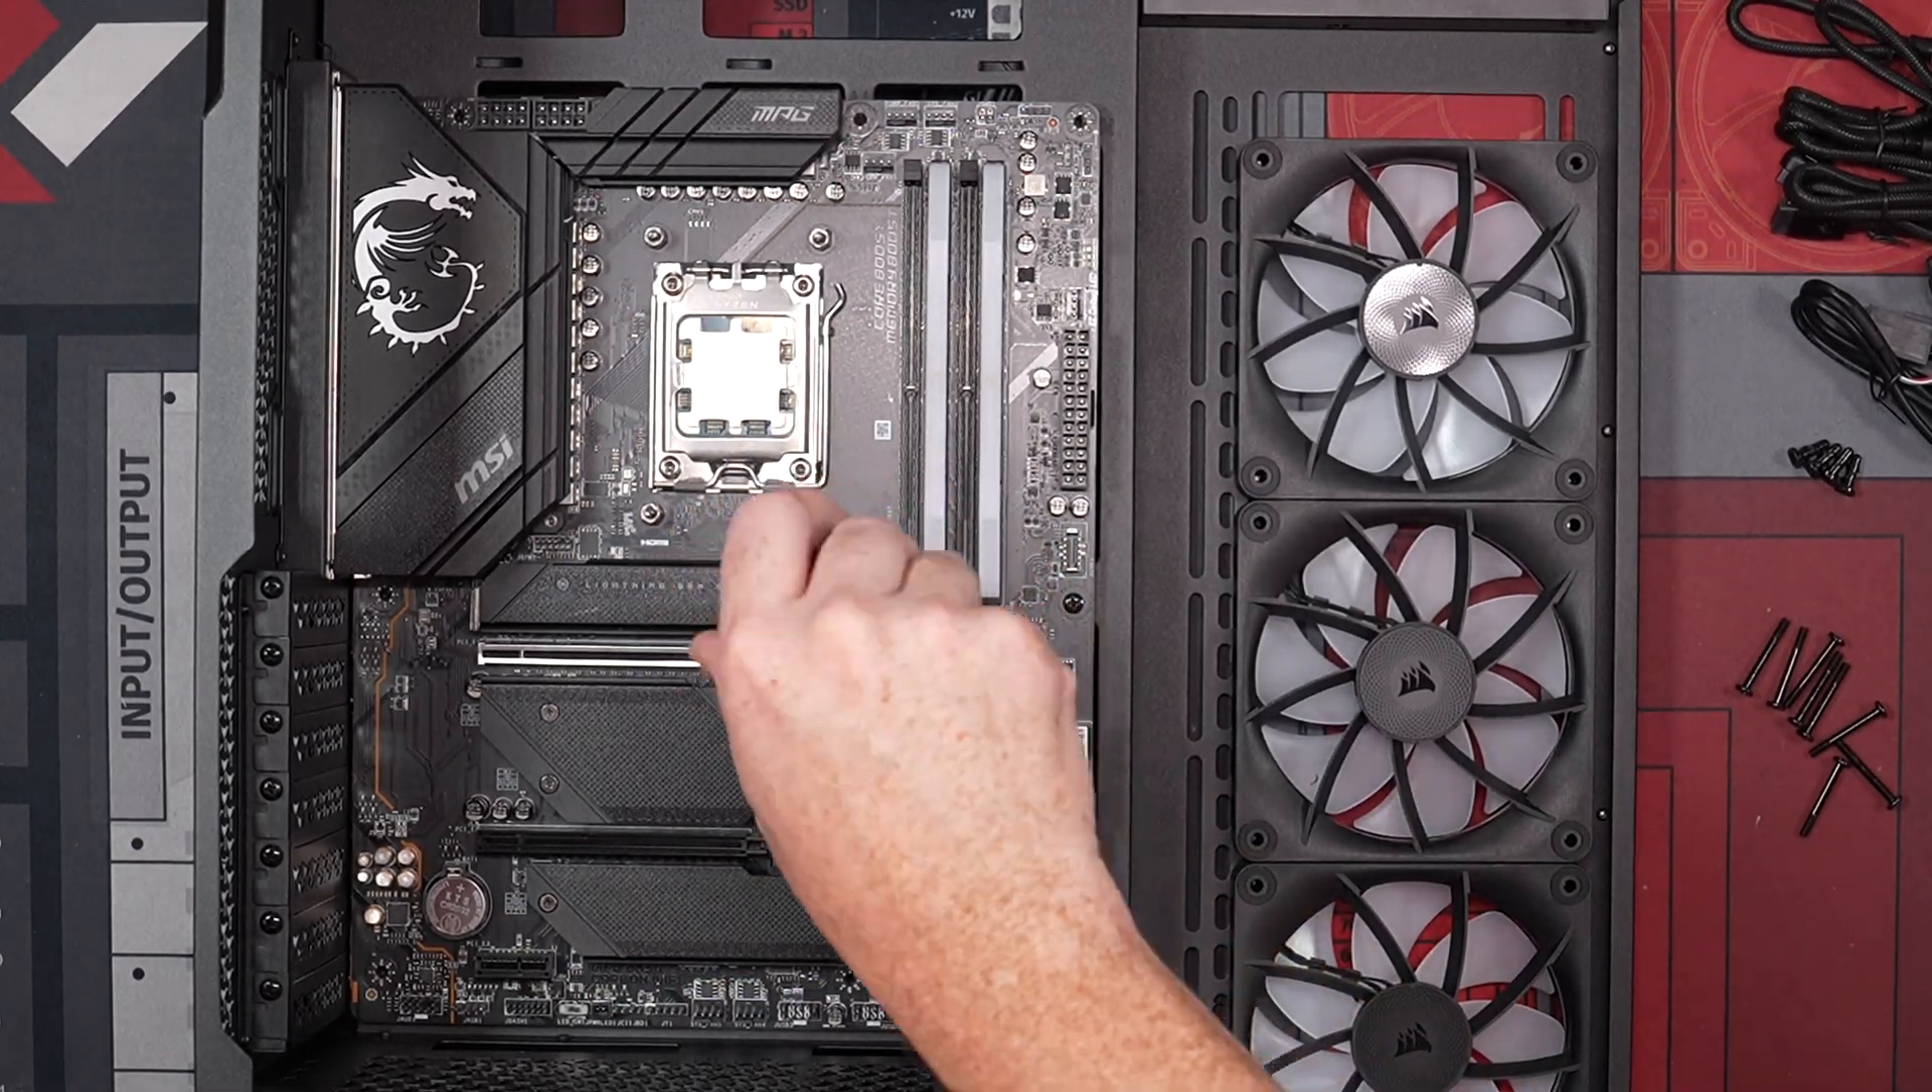Okay so we got motherboard in.